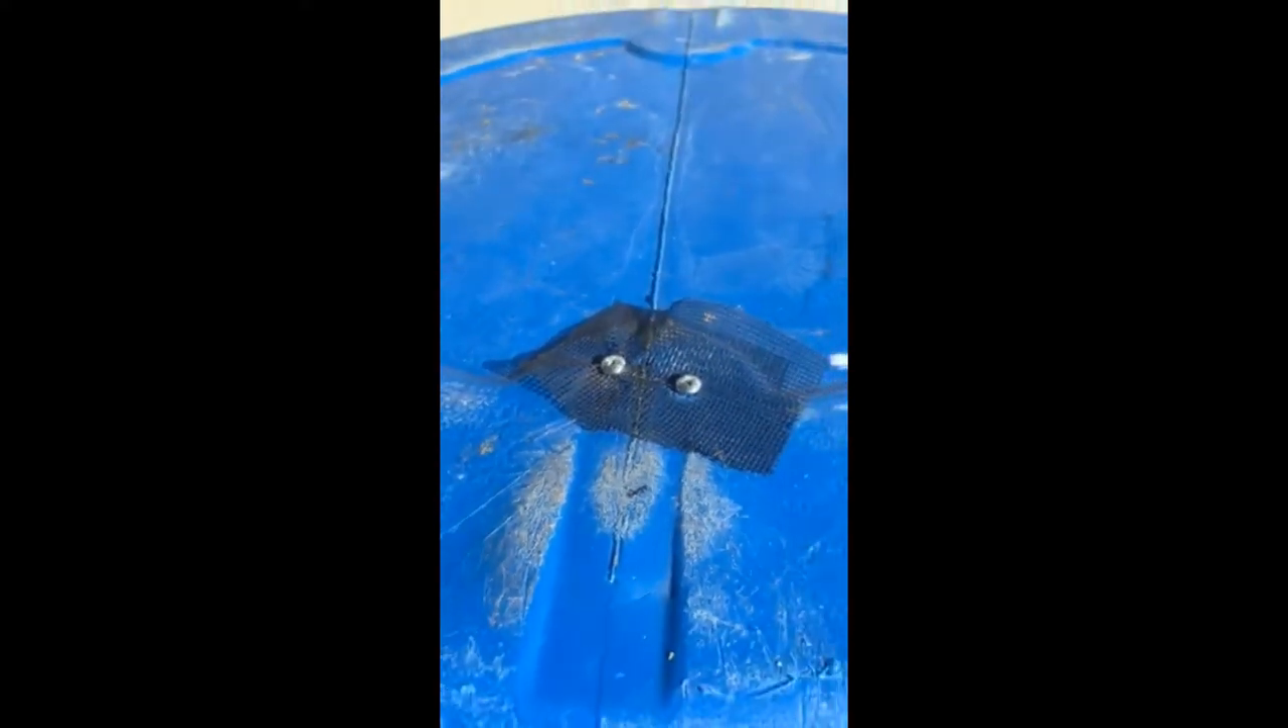This is what it looks like after we covered up the vent holes with two screws and some mesh on each one of them.